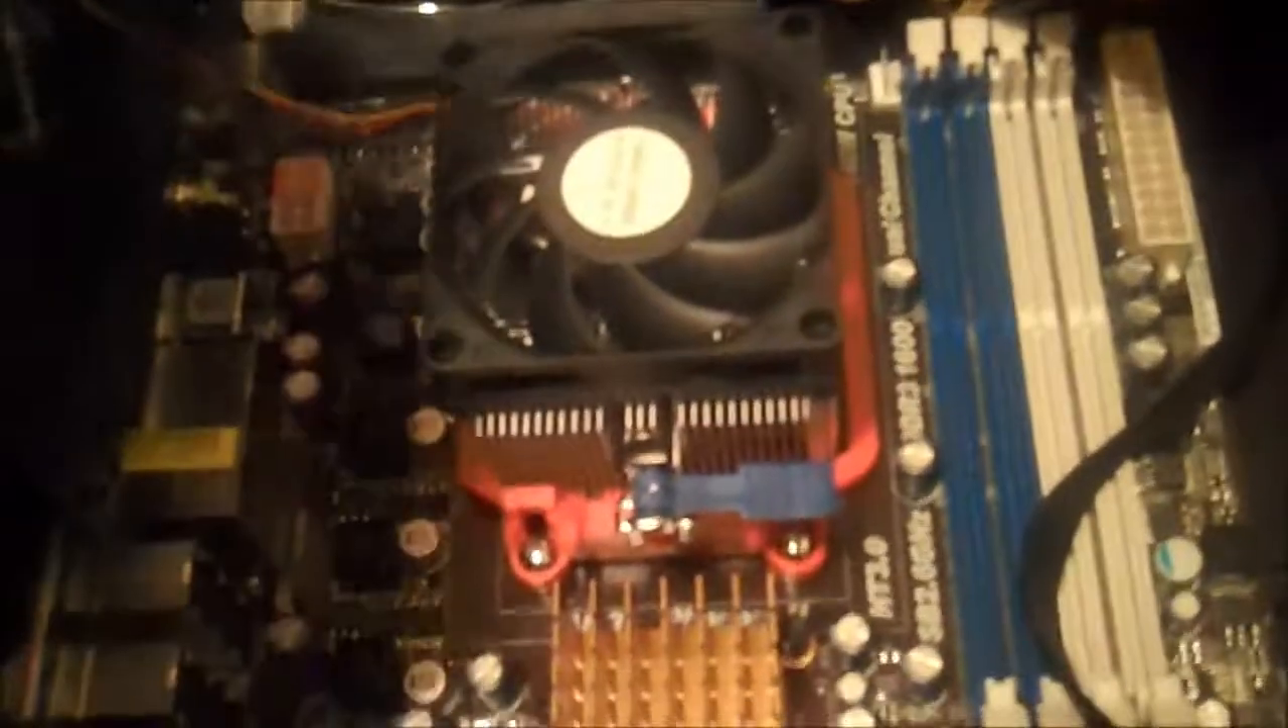So now our heat sink is on there.